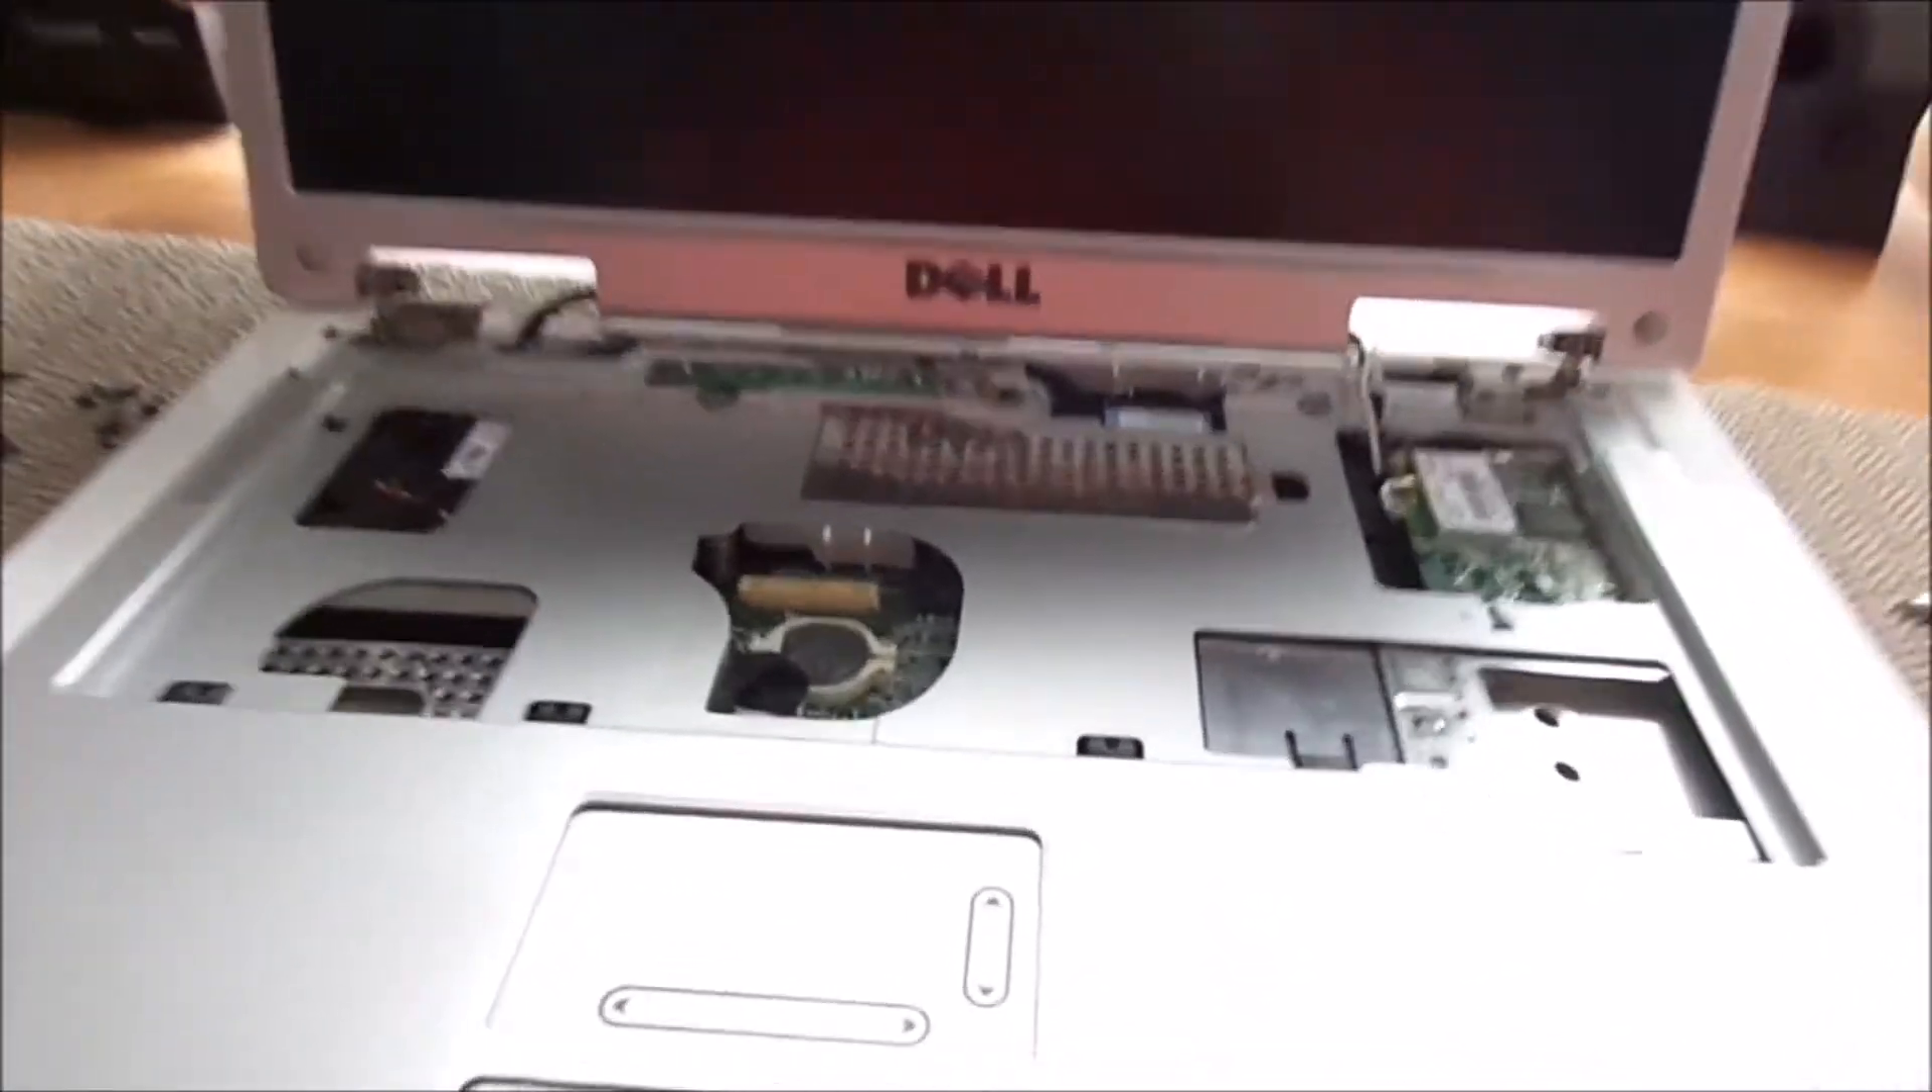I have the motherboard and the bezel back on, and I did reattach the monitor.